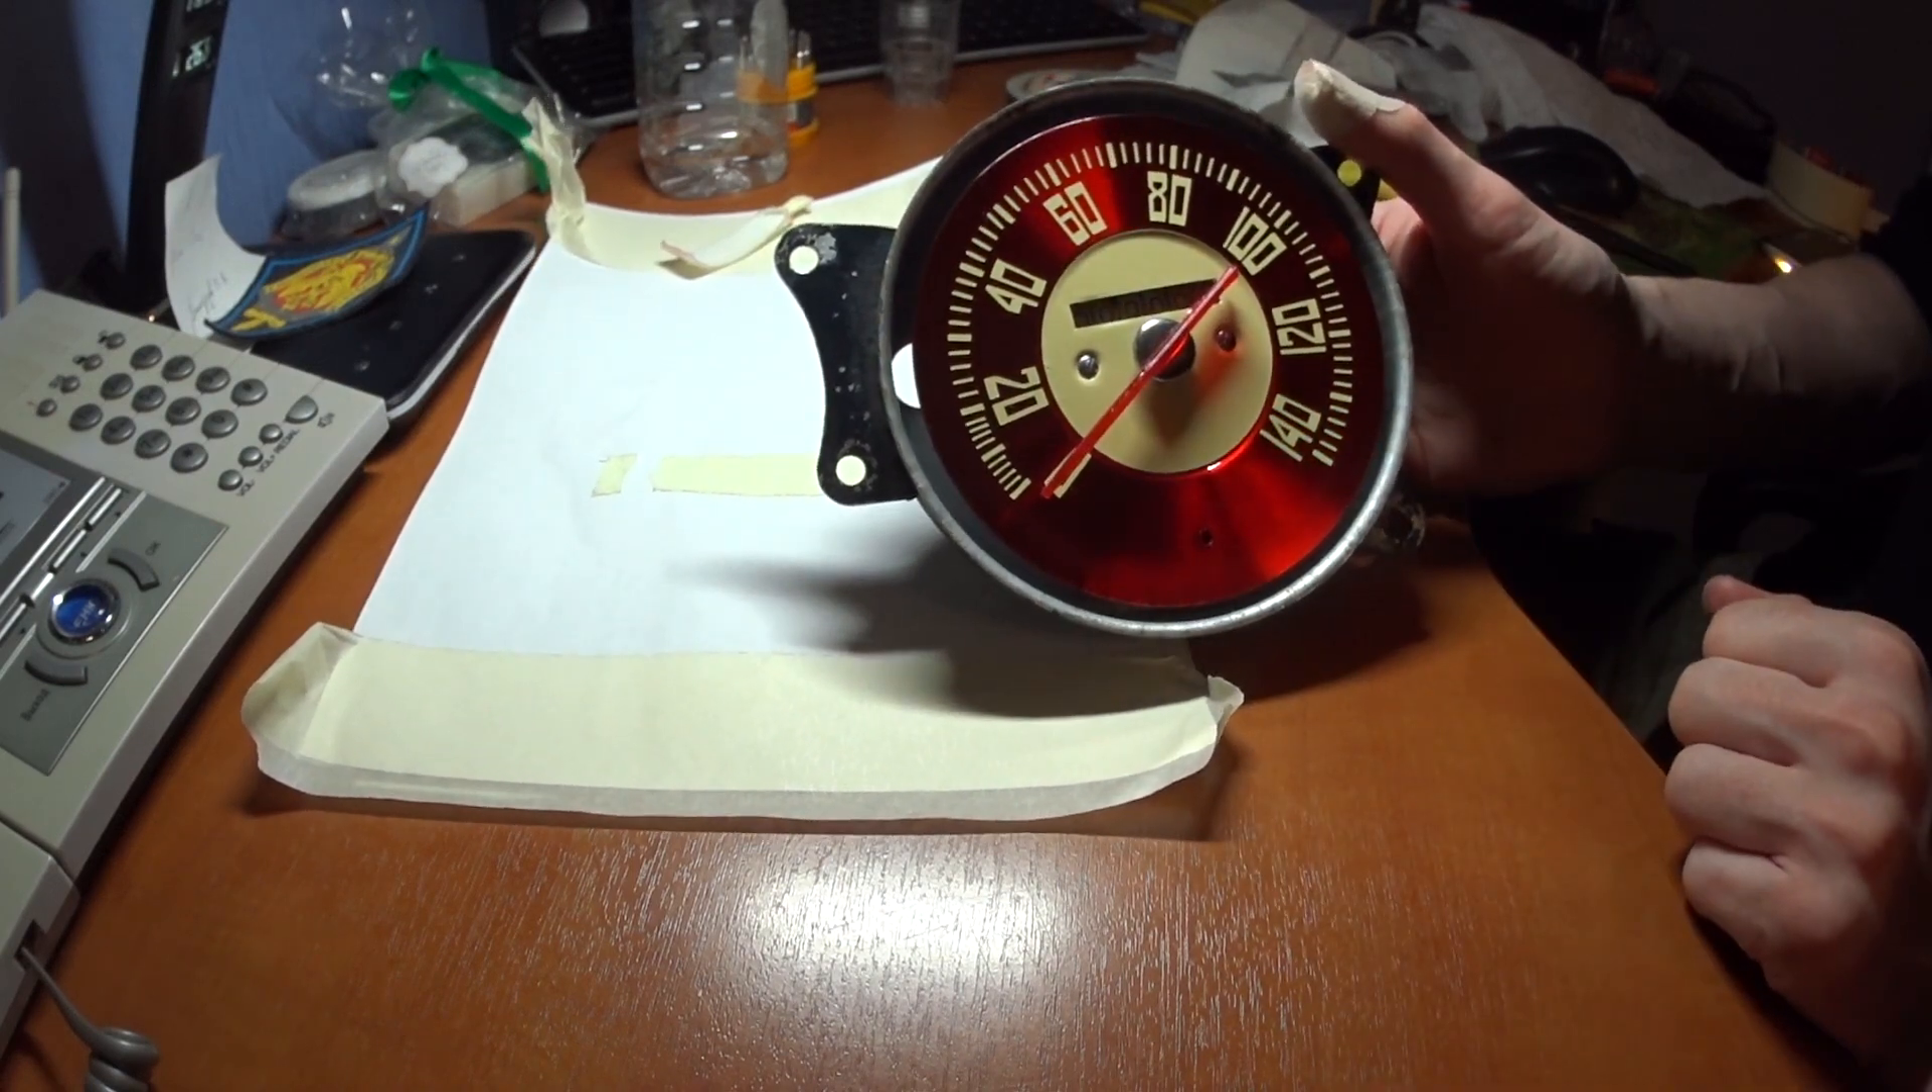Все, друзья, все протер. Поставил стрелку спидометра.